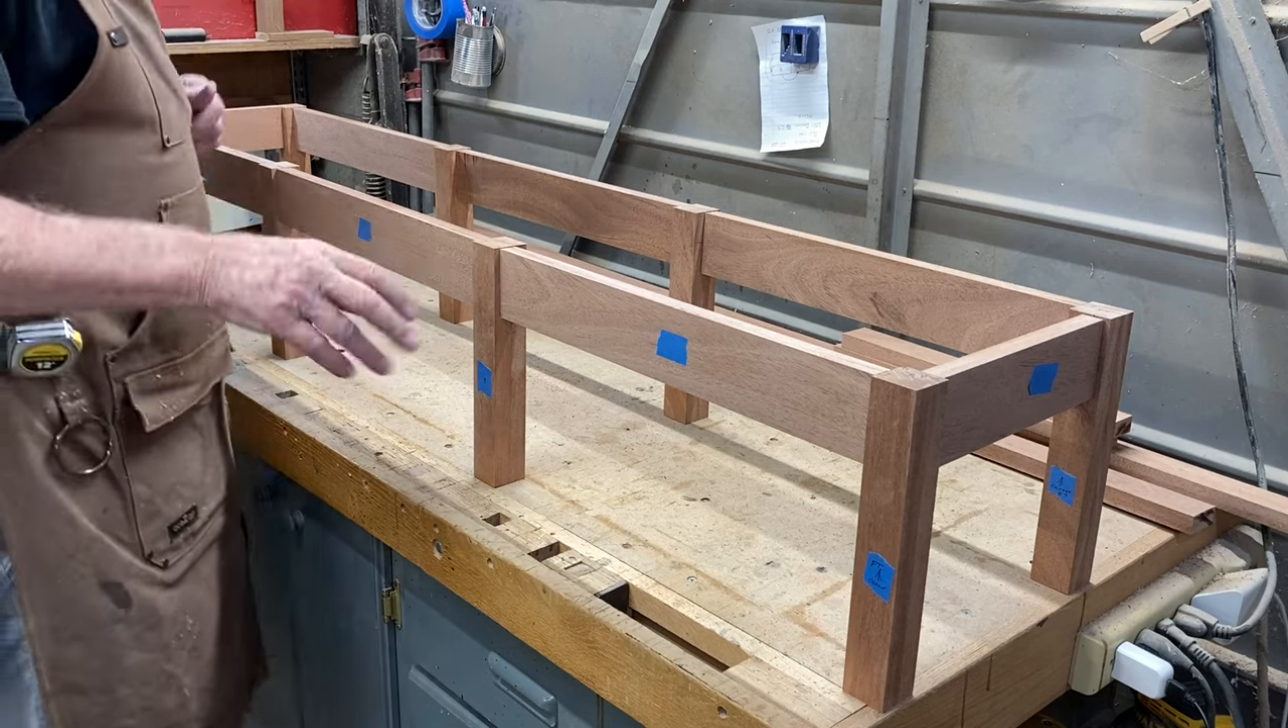I've got the base dry fitted together.